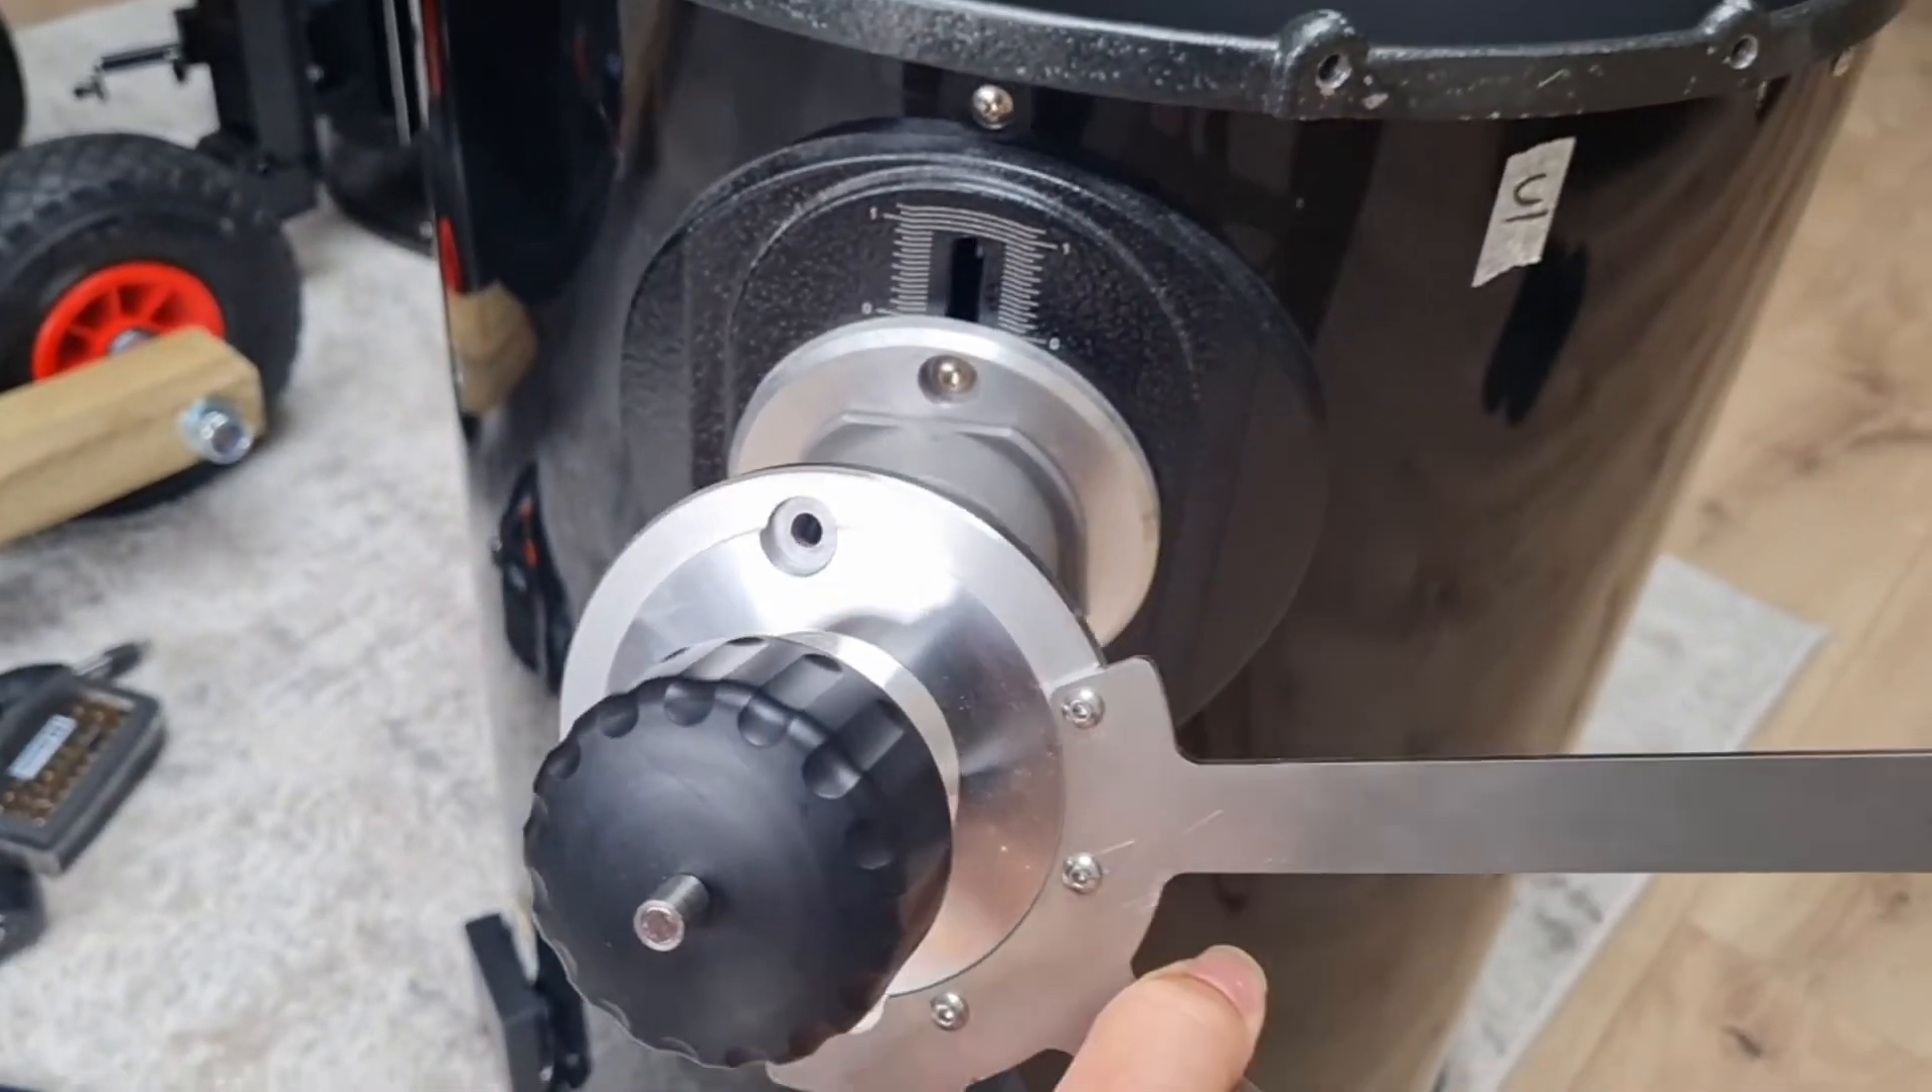The next thing that I installed was the altitude arm. So you can see here on this example I already had it installed on a part that I had bought from Romer Optics.